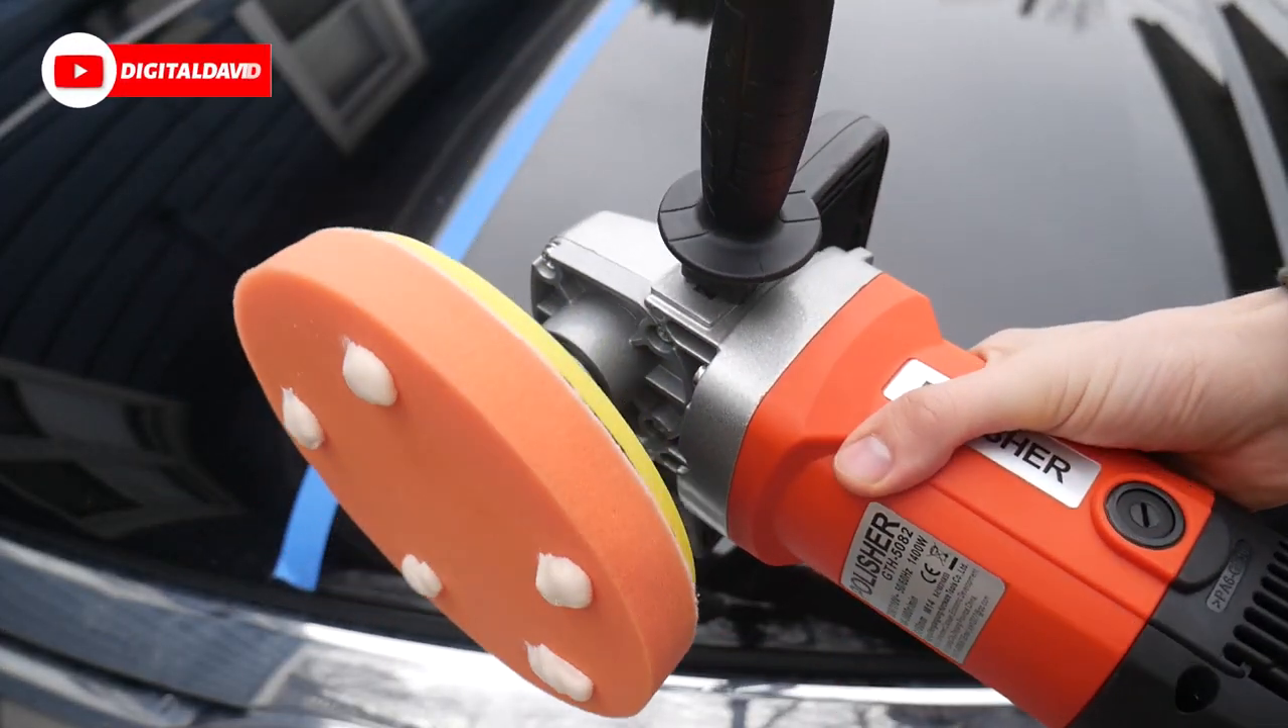Now you can see we attached one of the foam pads and we put some compound on it as well.